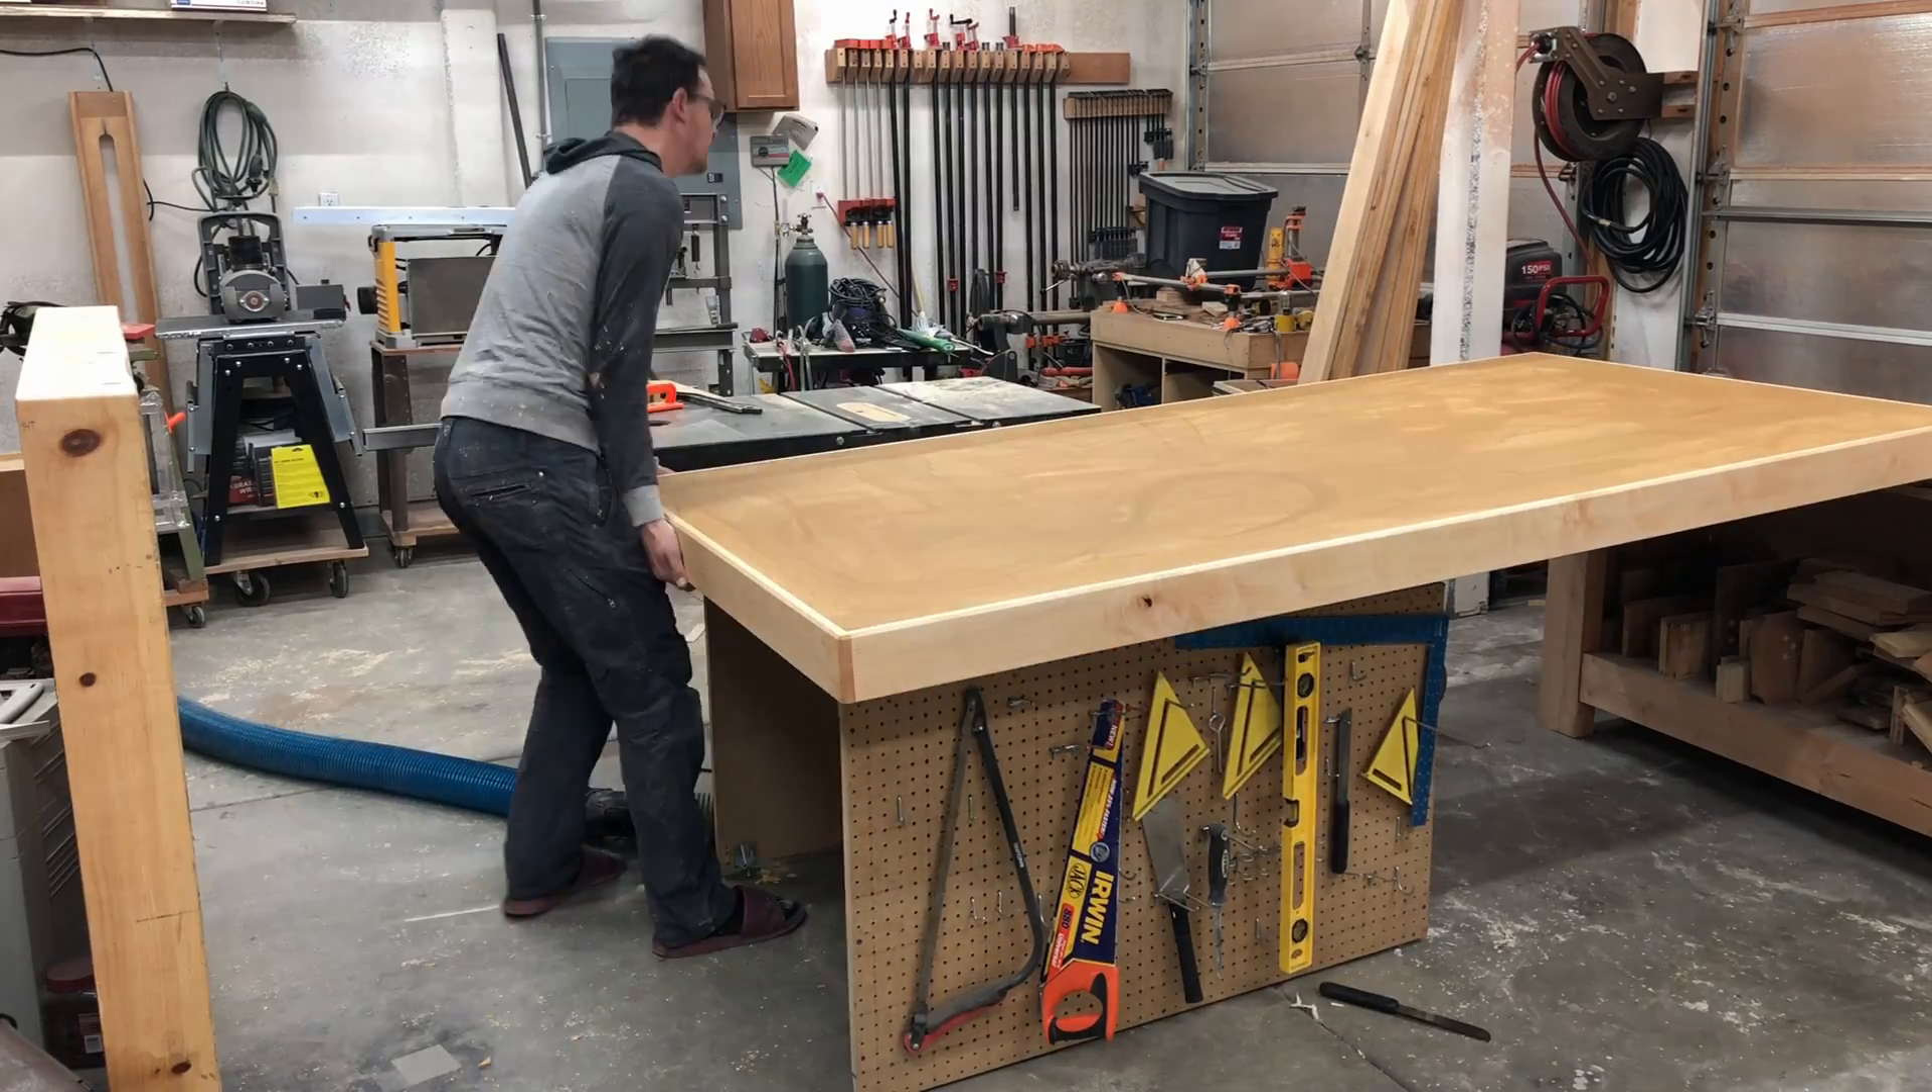After everything dried, I took apart my old torsion box top and plopped on the new one.